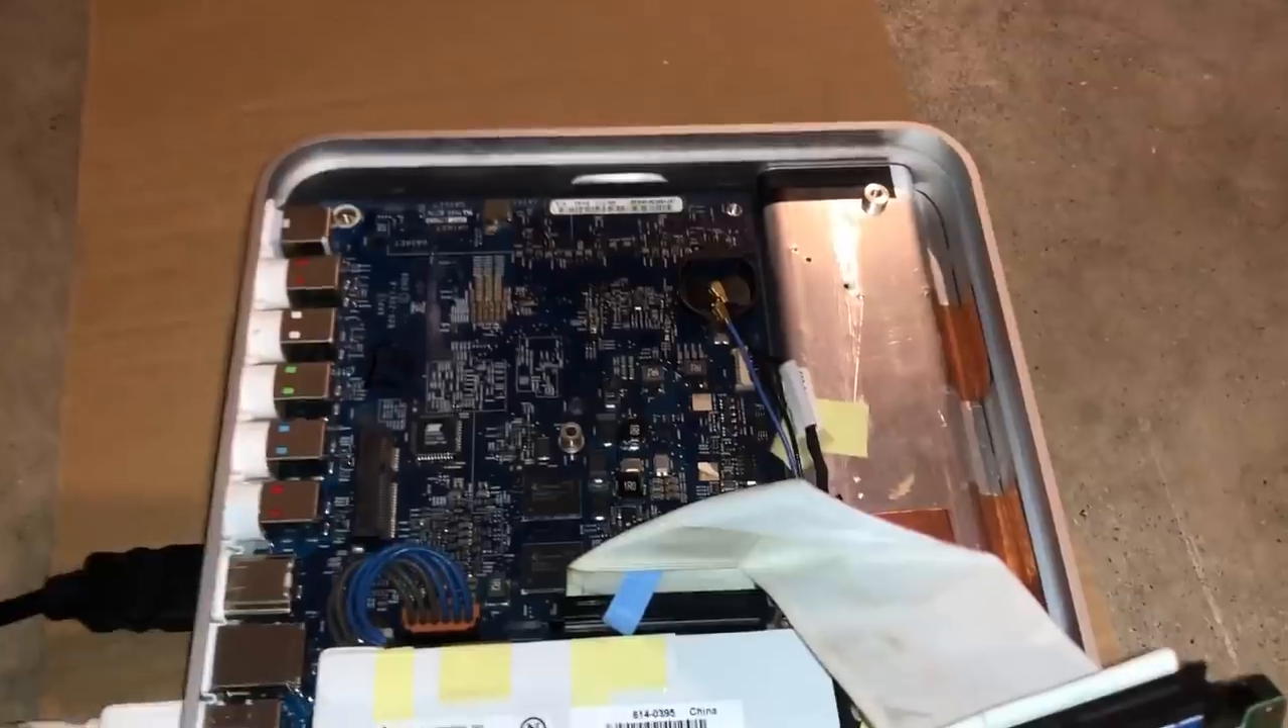Alright, so as you can see here, I've gotten the logic board reinstalled into the Apple TV chassis here.